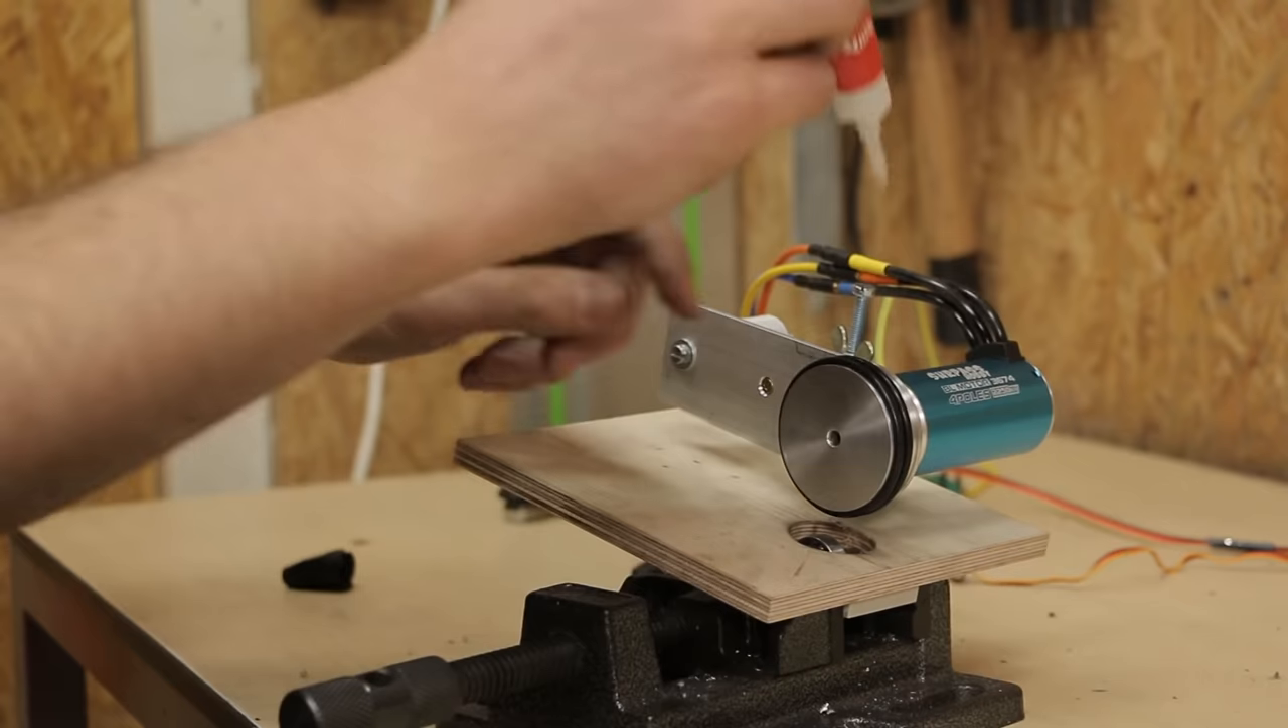I've changed the plastic wheel for the aluminum wheel.